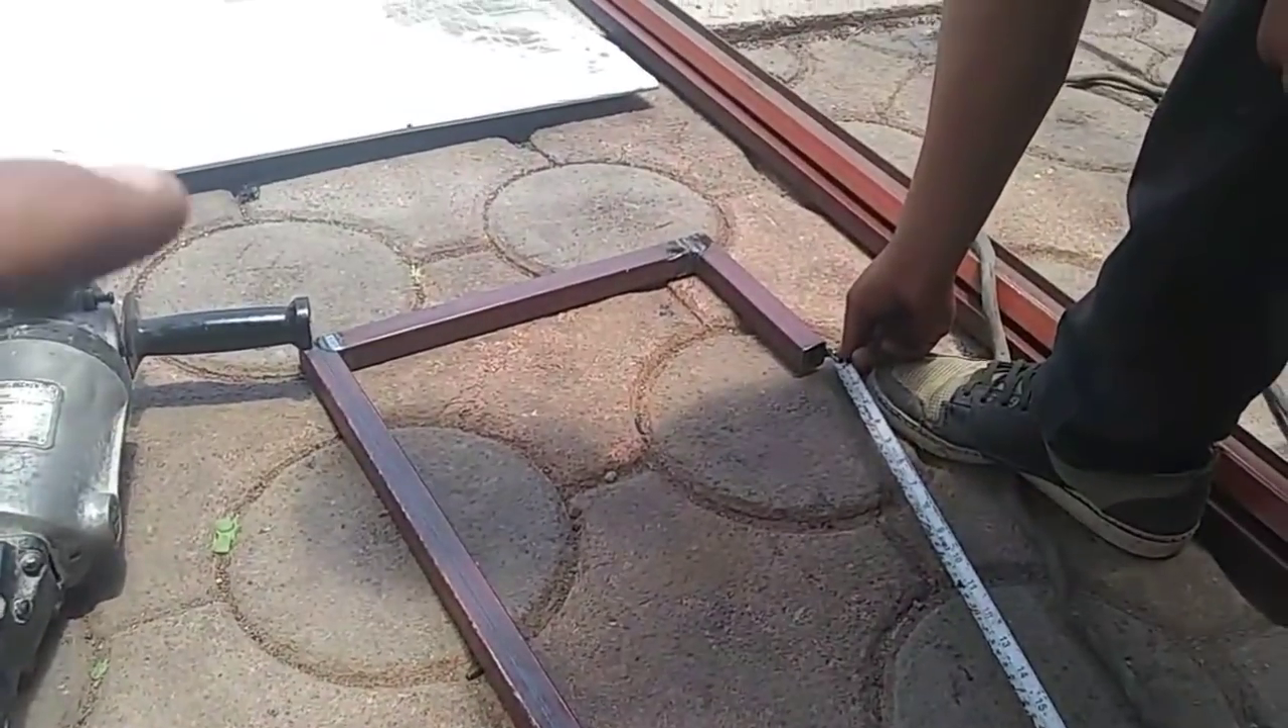Y aquí he armado la escuadra.